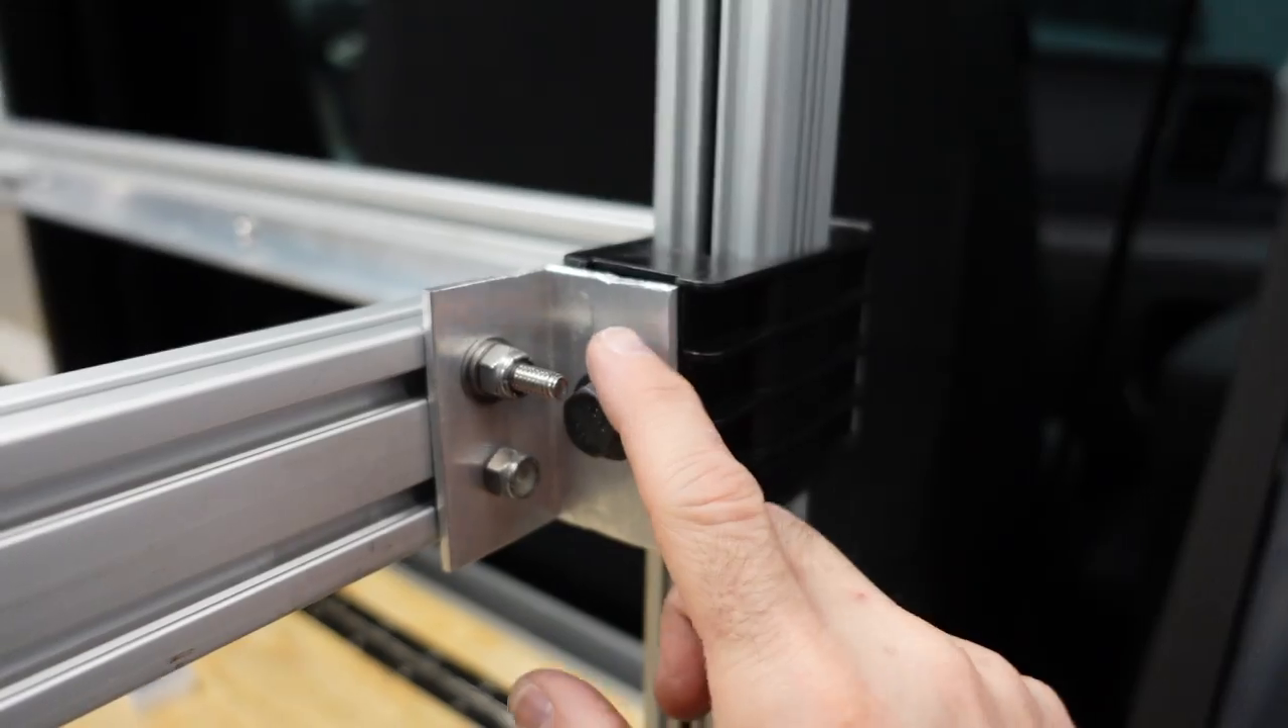We just used a piece of aluminum angle bolted through through the bed frame.